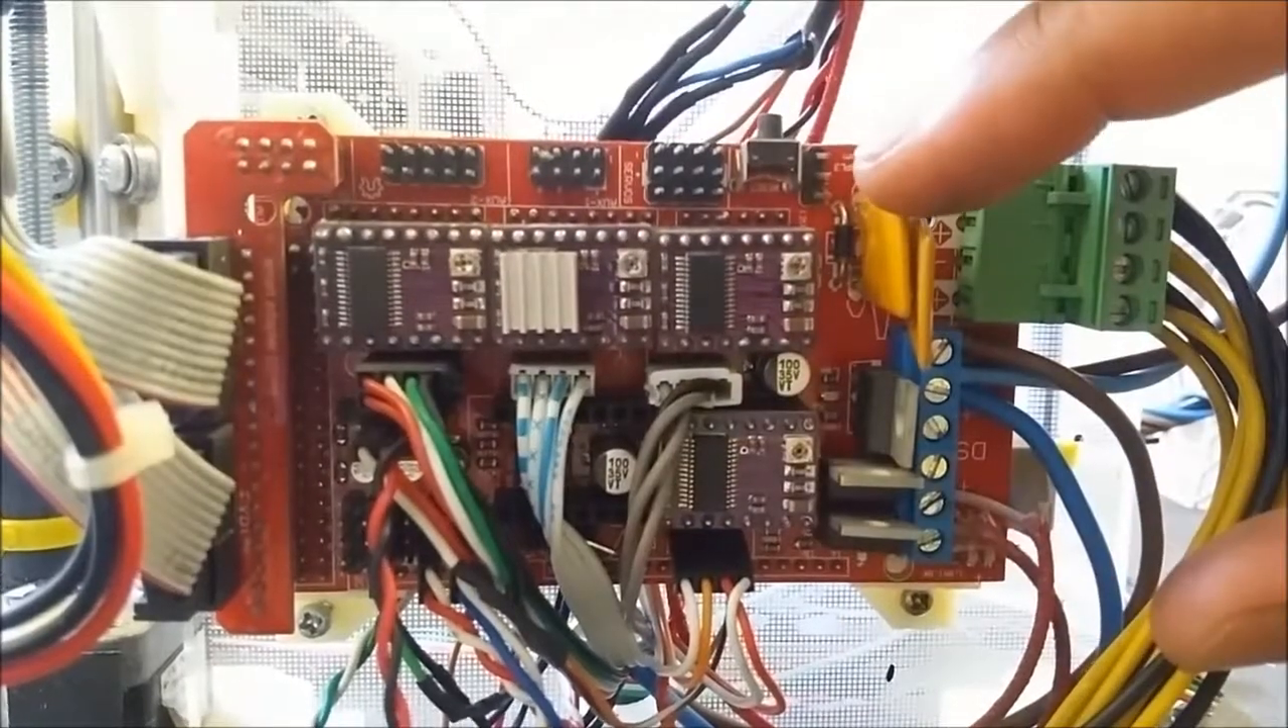So, this is the complete ramps board with everything connected to it.